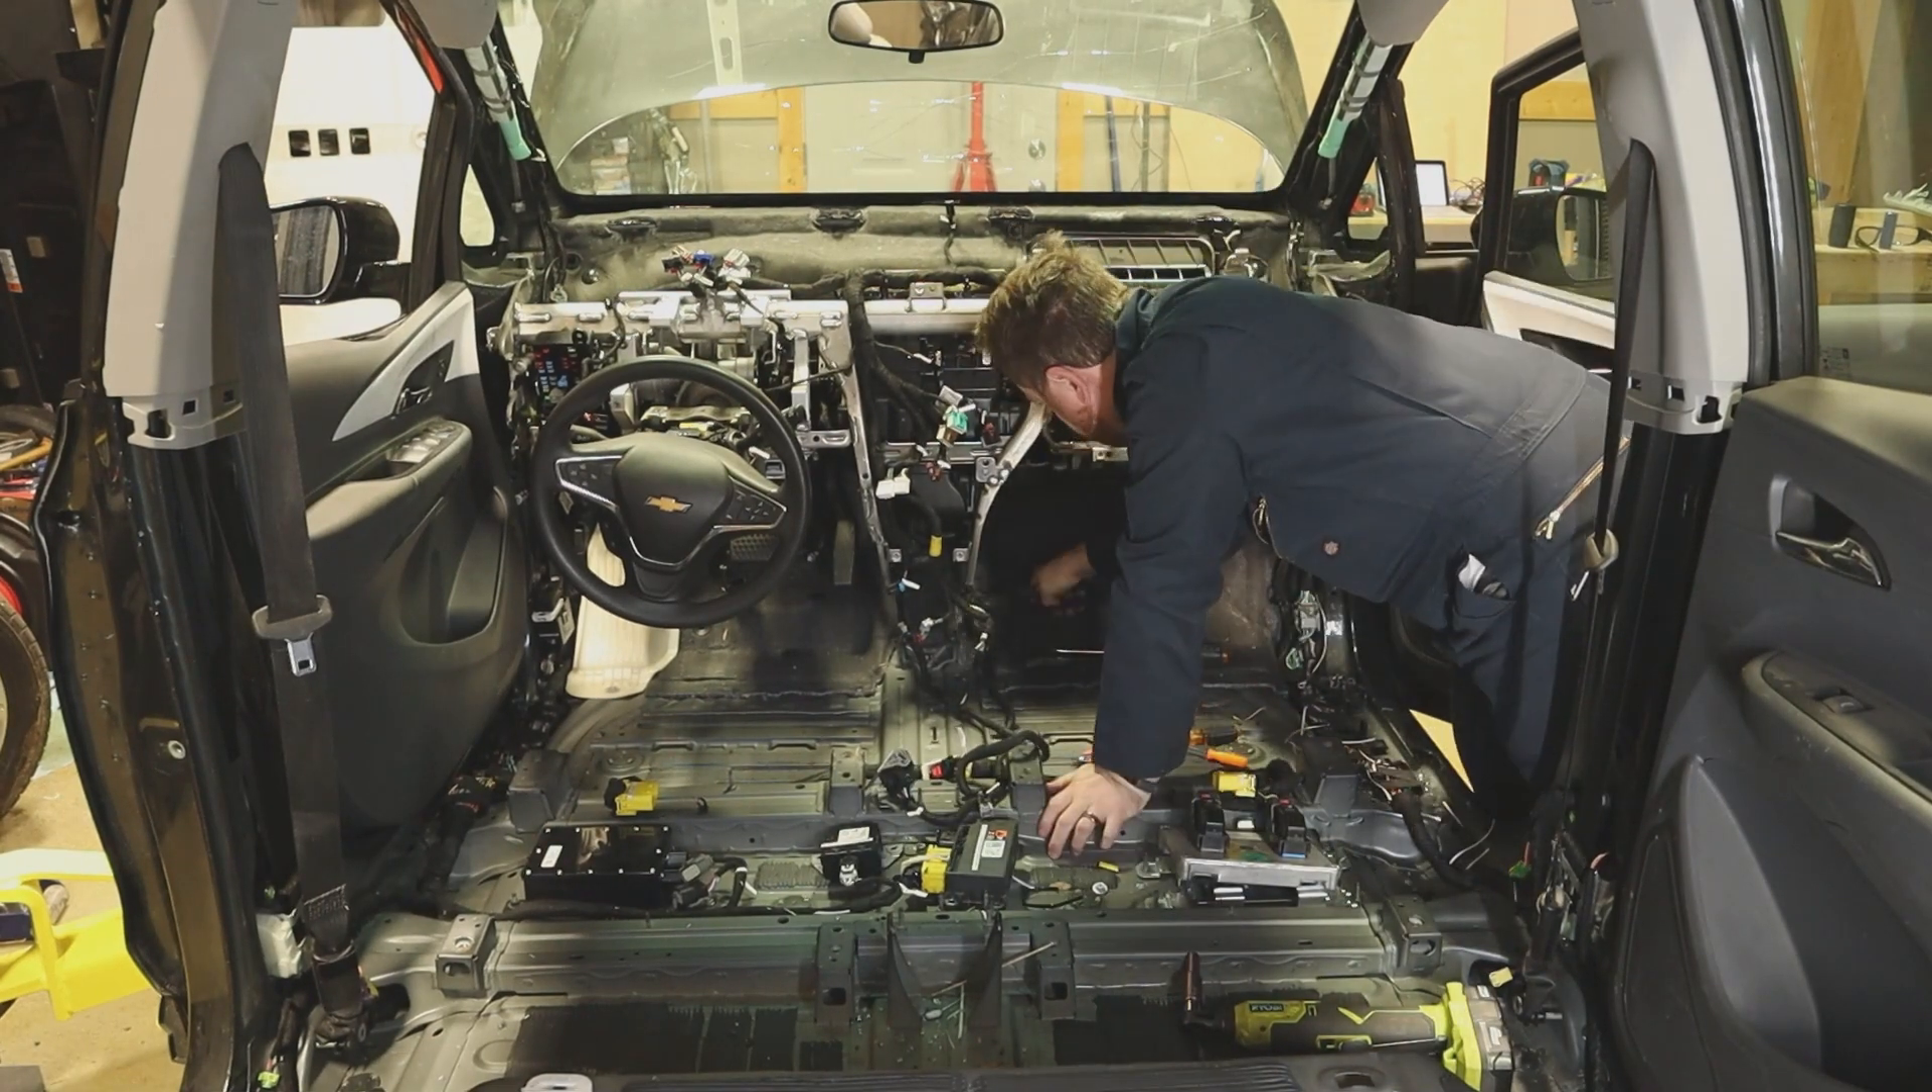With the carpet out of the way I finally have good access to the modules all along the floor.